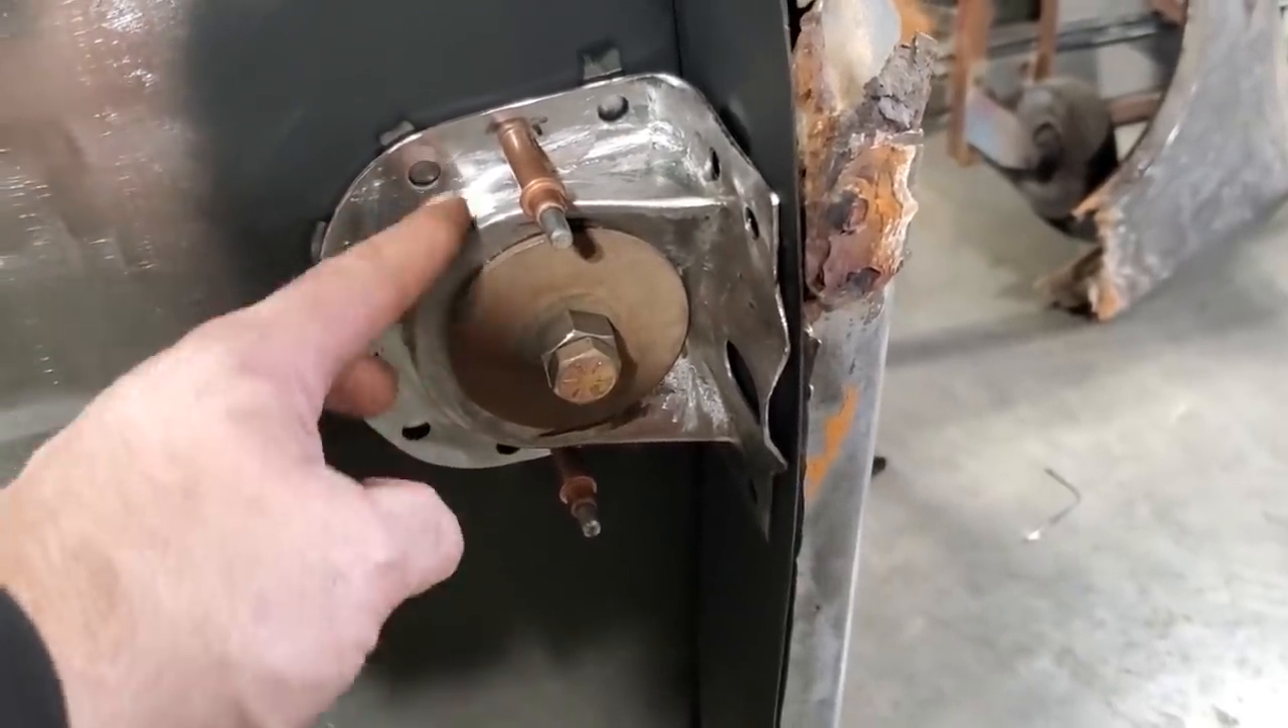So then I'll do, I got a large washer put on this here so I don't do too much damage to the mount.